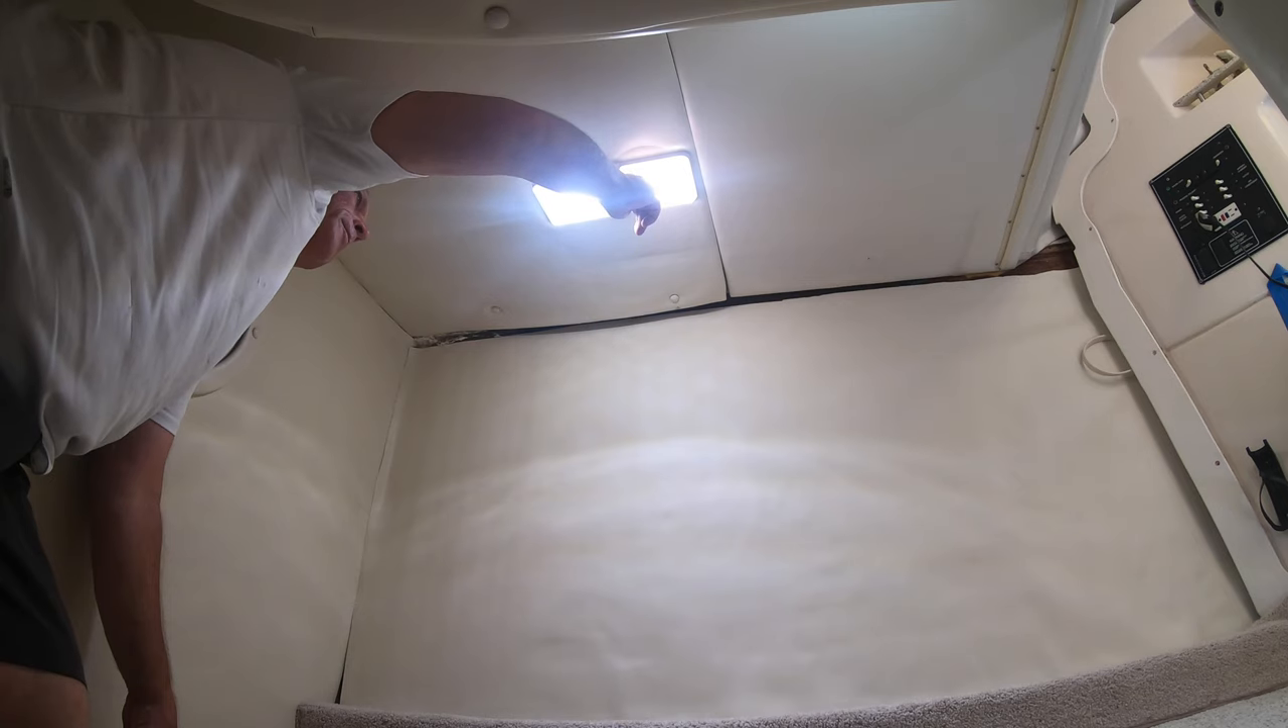There's a piece of trim that goes across the ceiling here to cover up that crack. It just hasn't been installed yet.